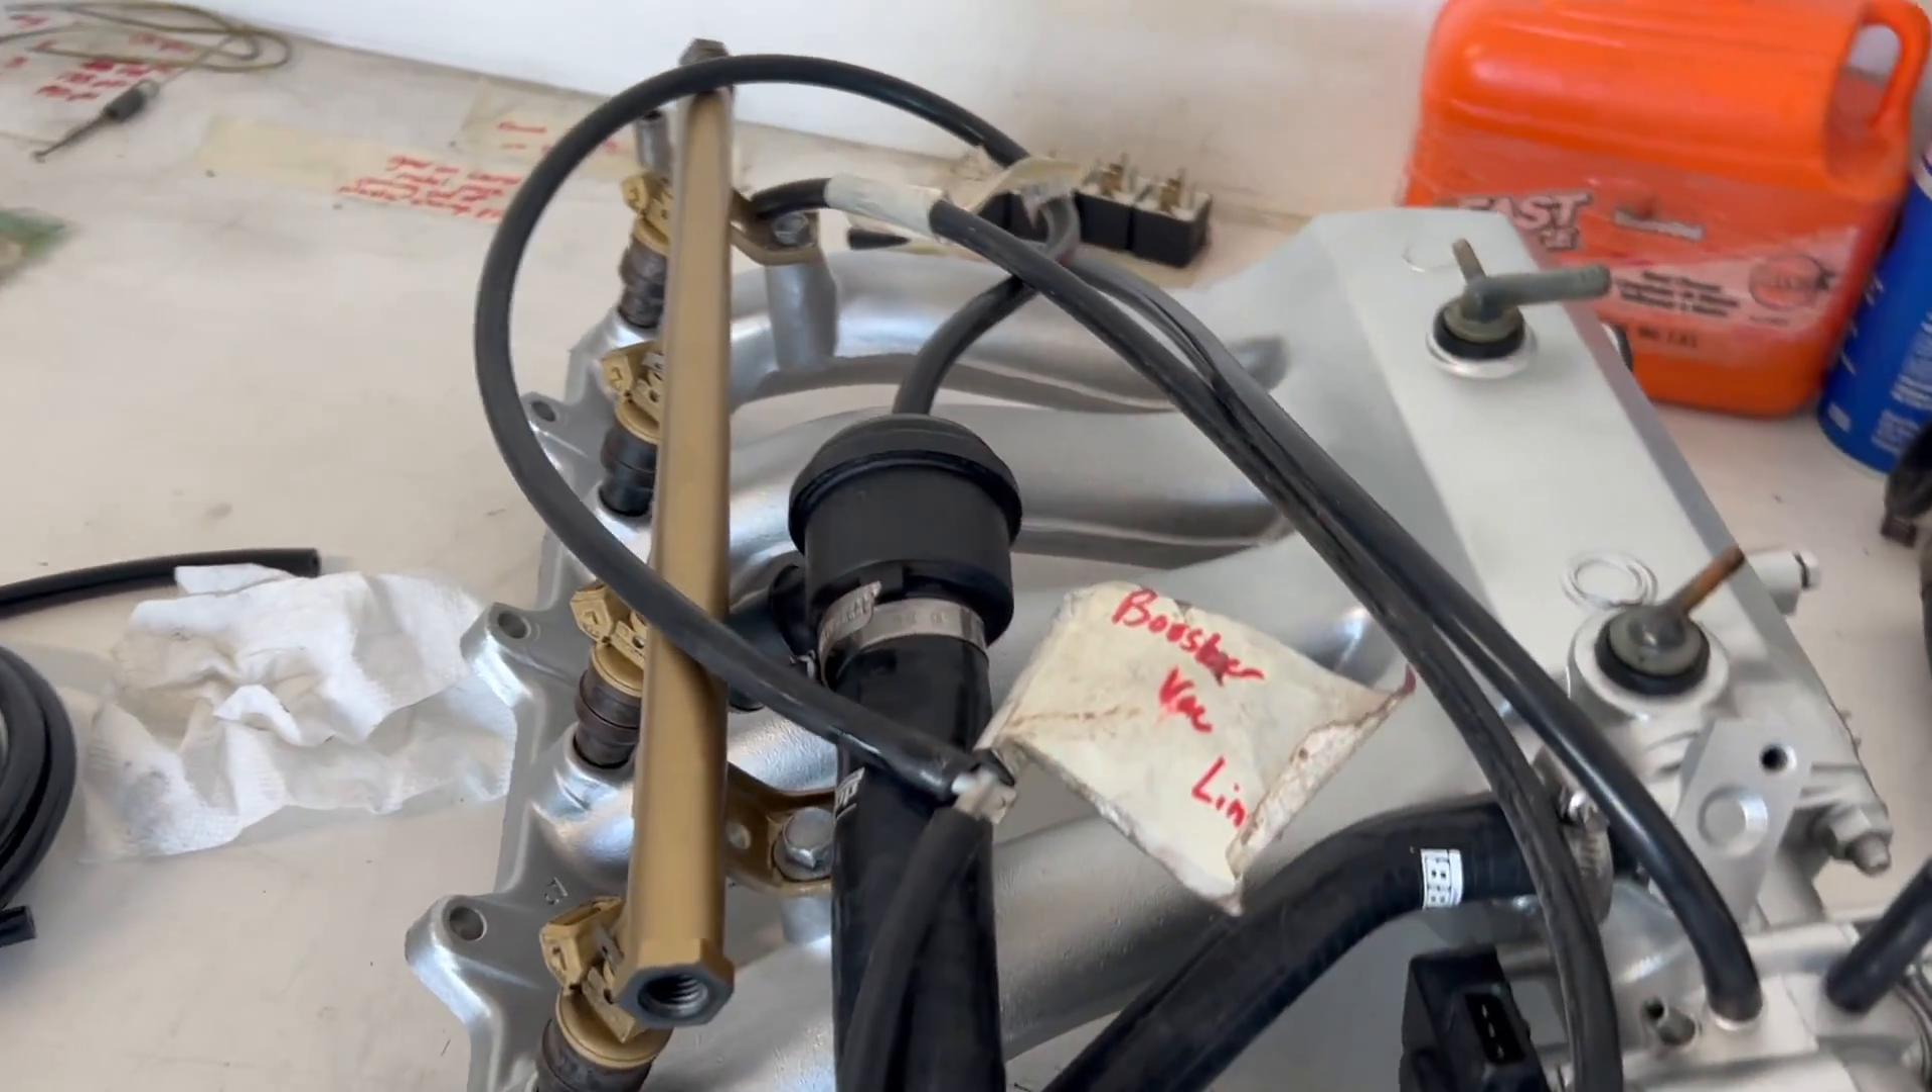Manifold is all back together looking great.